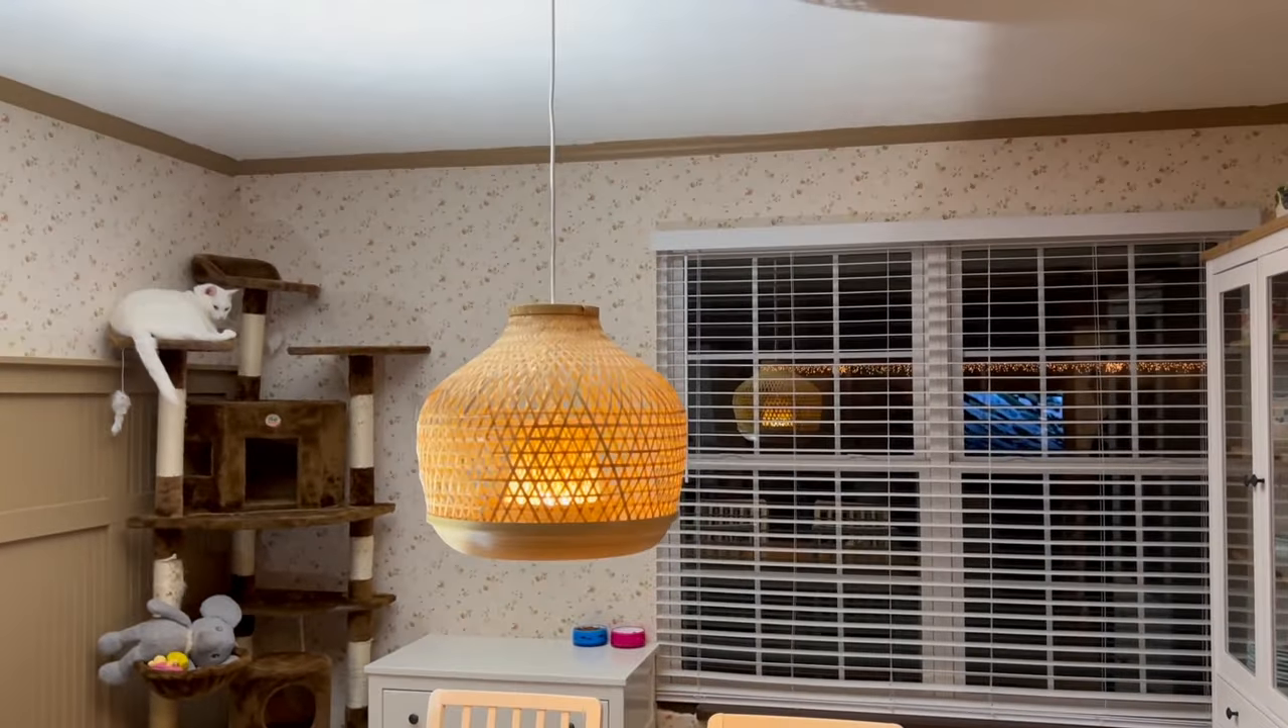You've finished the installation of your dining lamp.